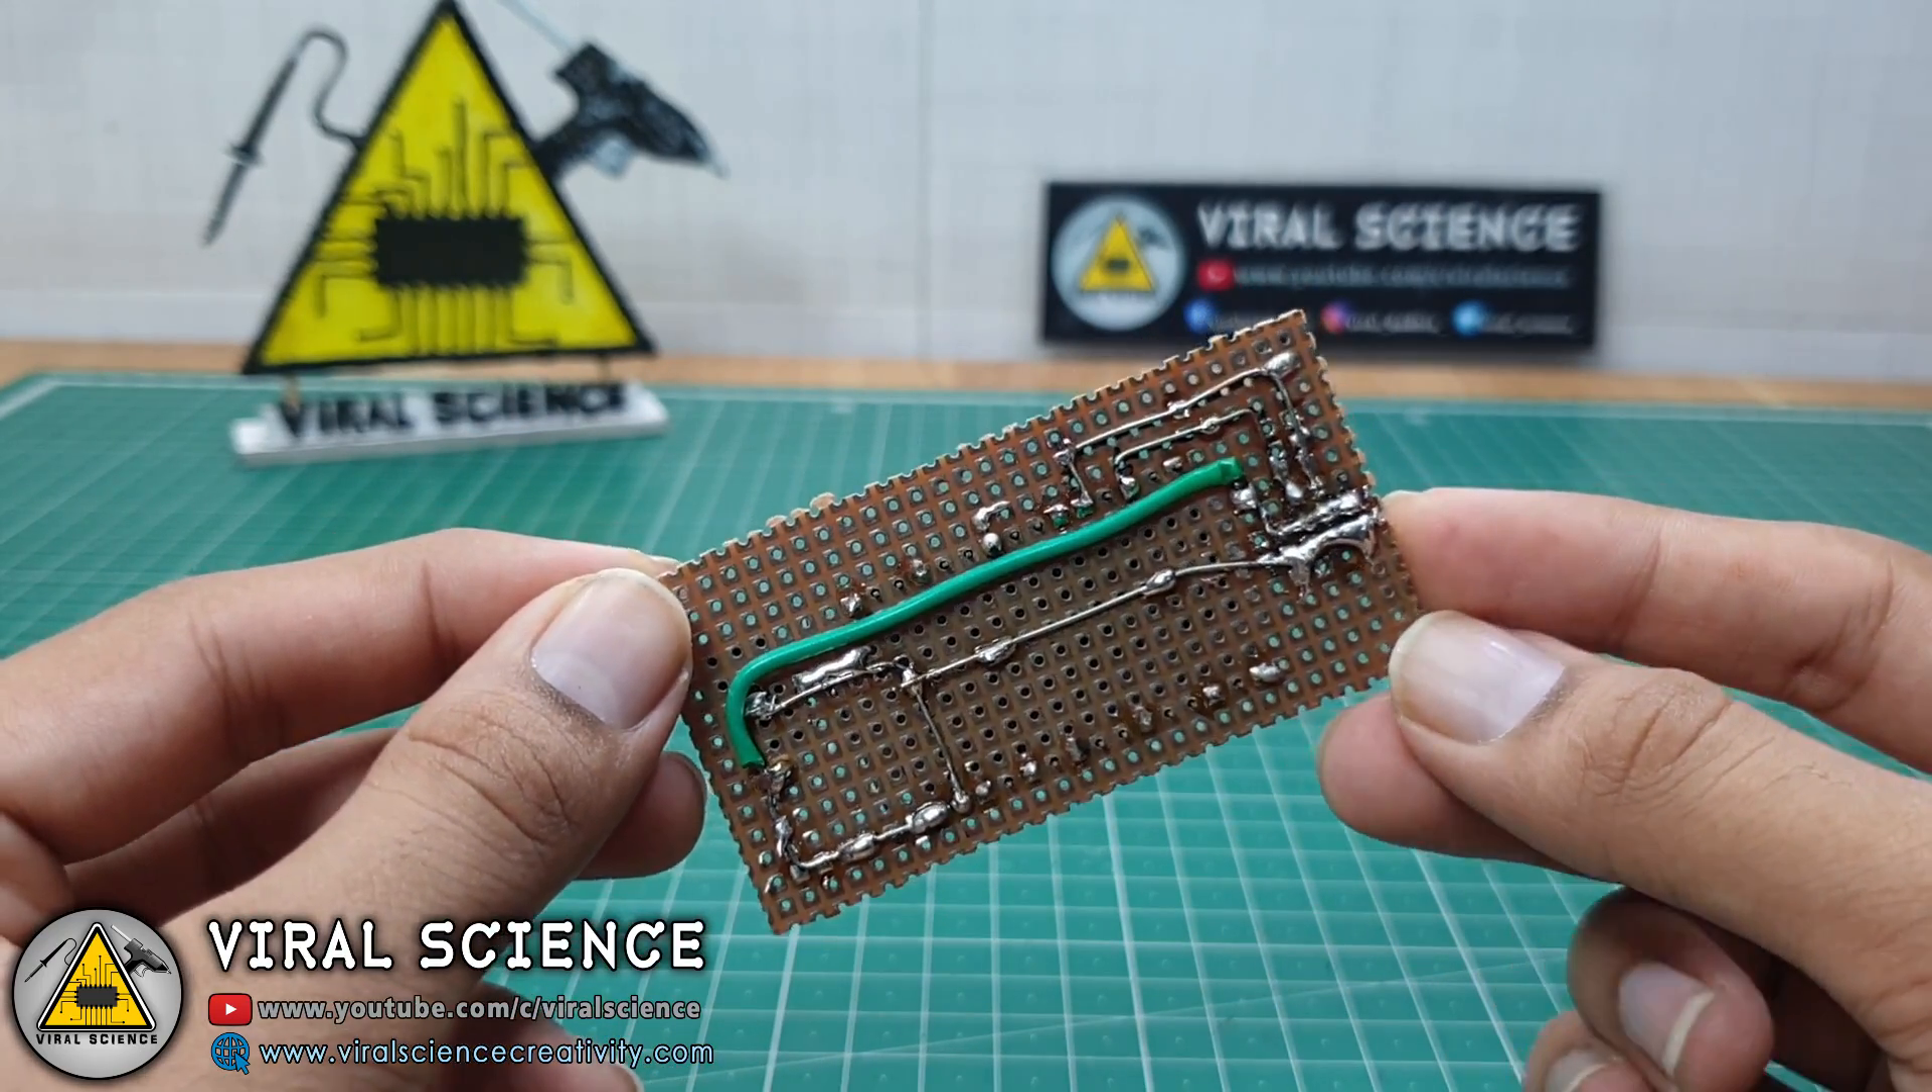So after soldering all the connections, the PCB looks like this.